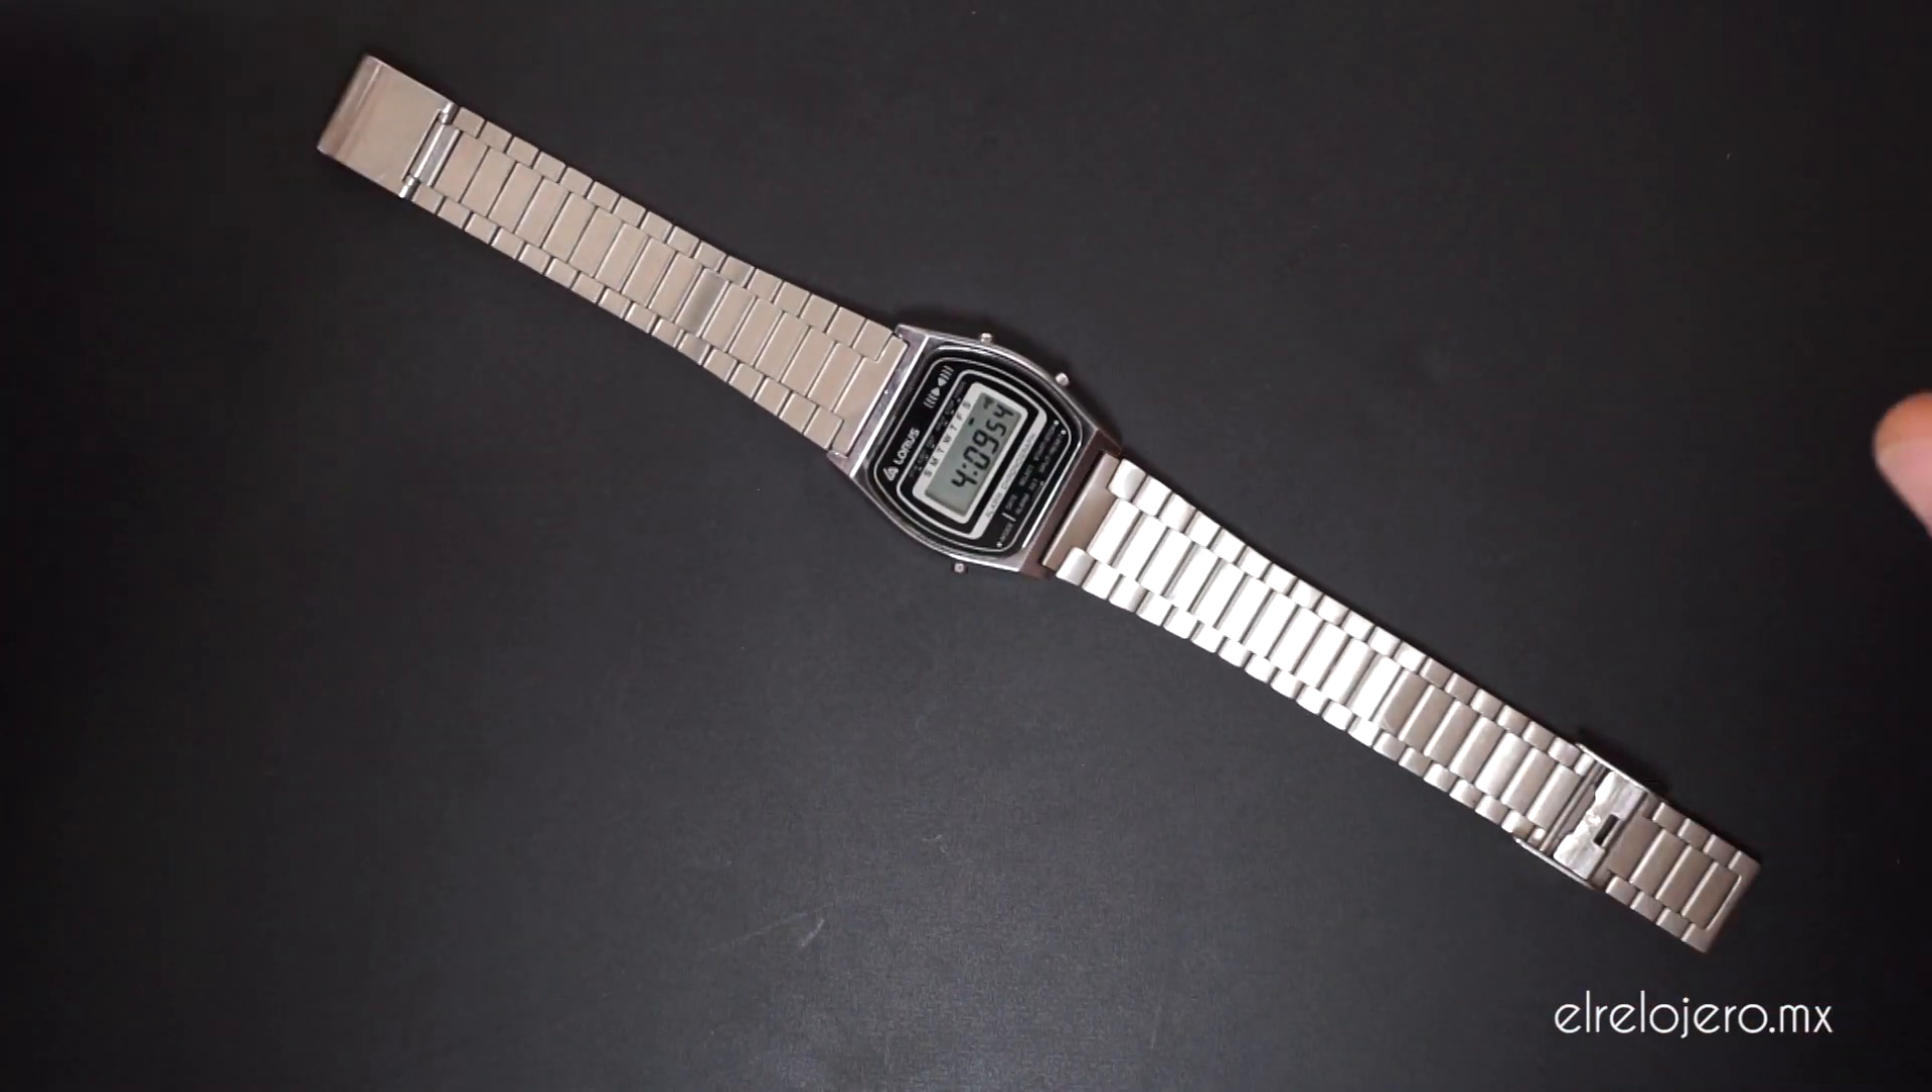Ya está puesto el extensible que supuestamente traía originalmente.